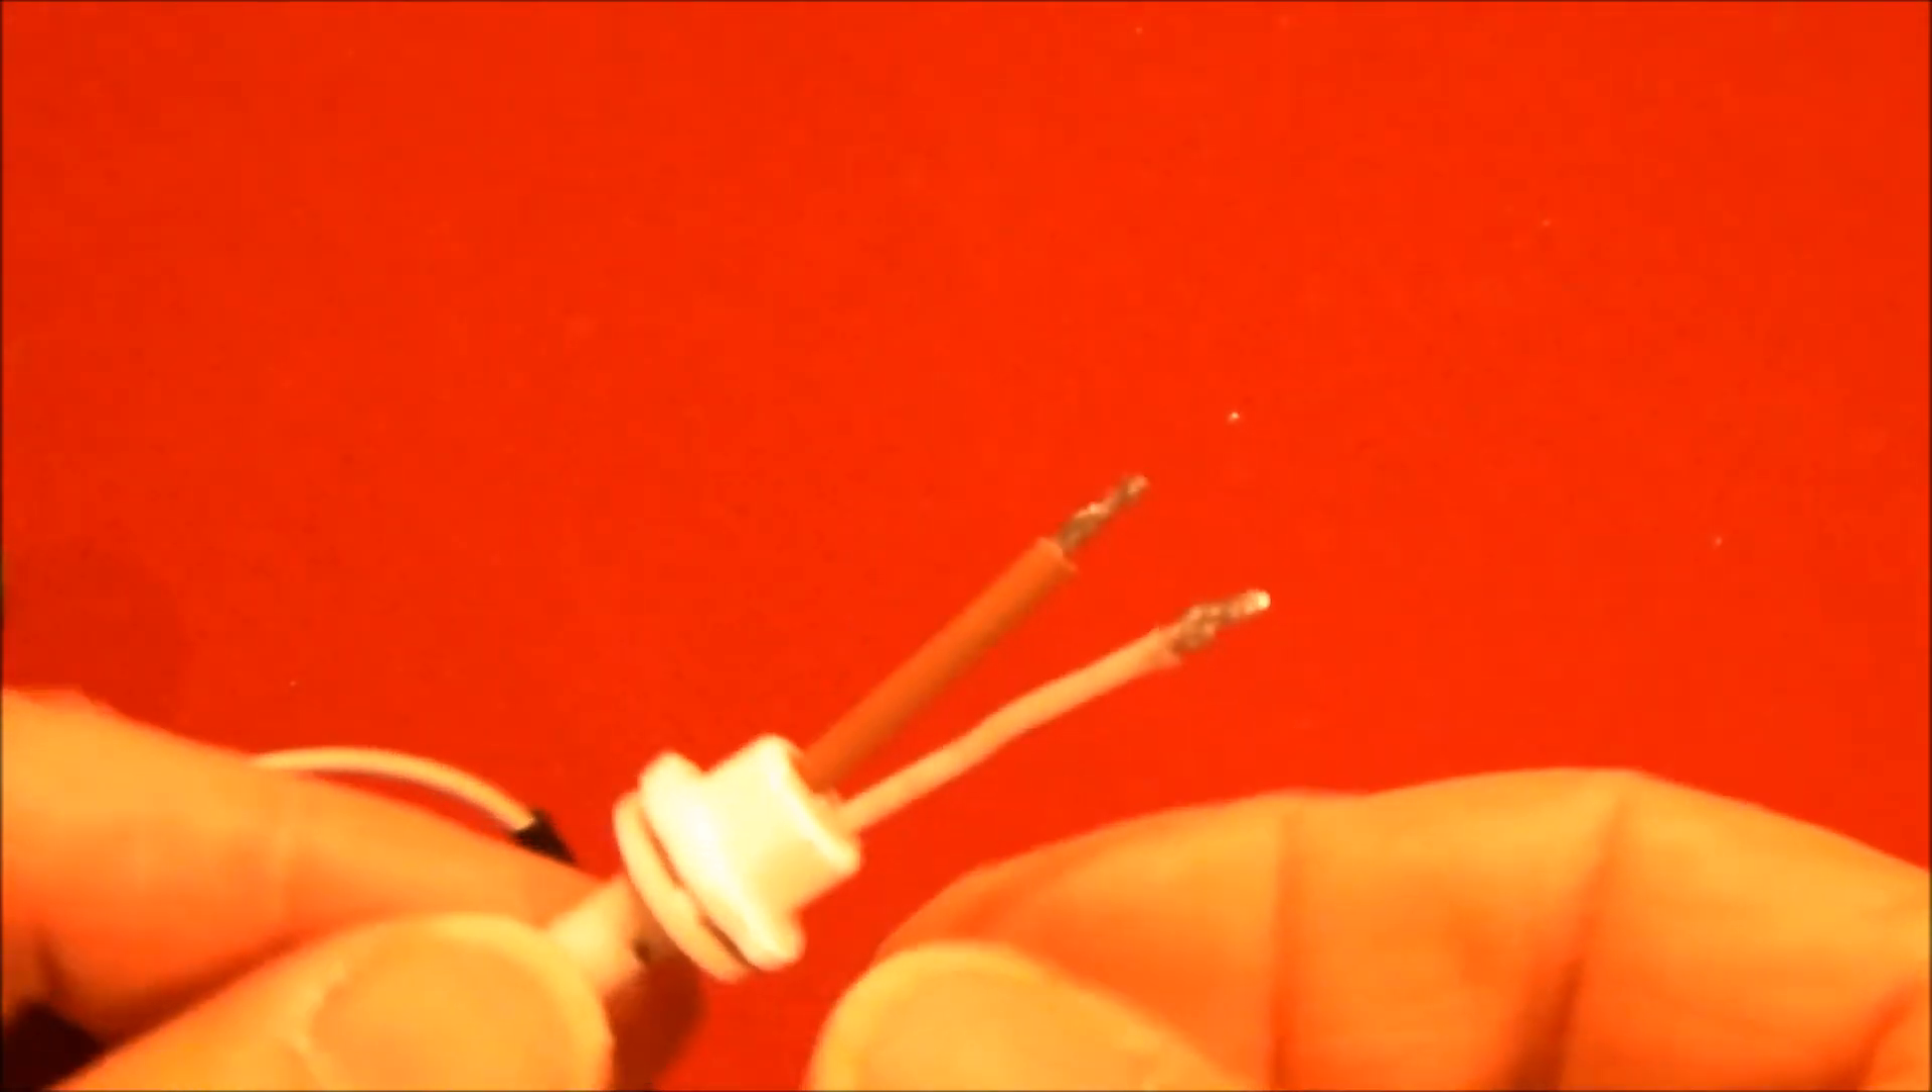You can see here I've got the wires through.